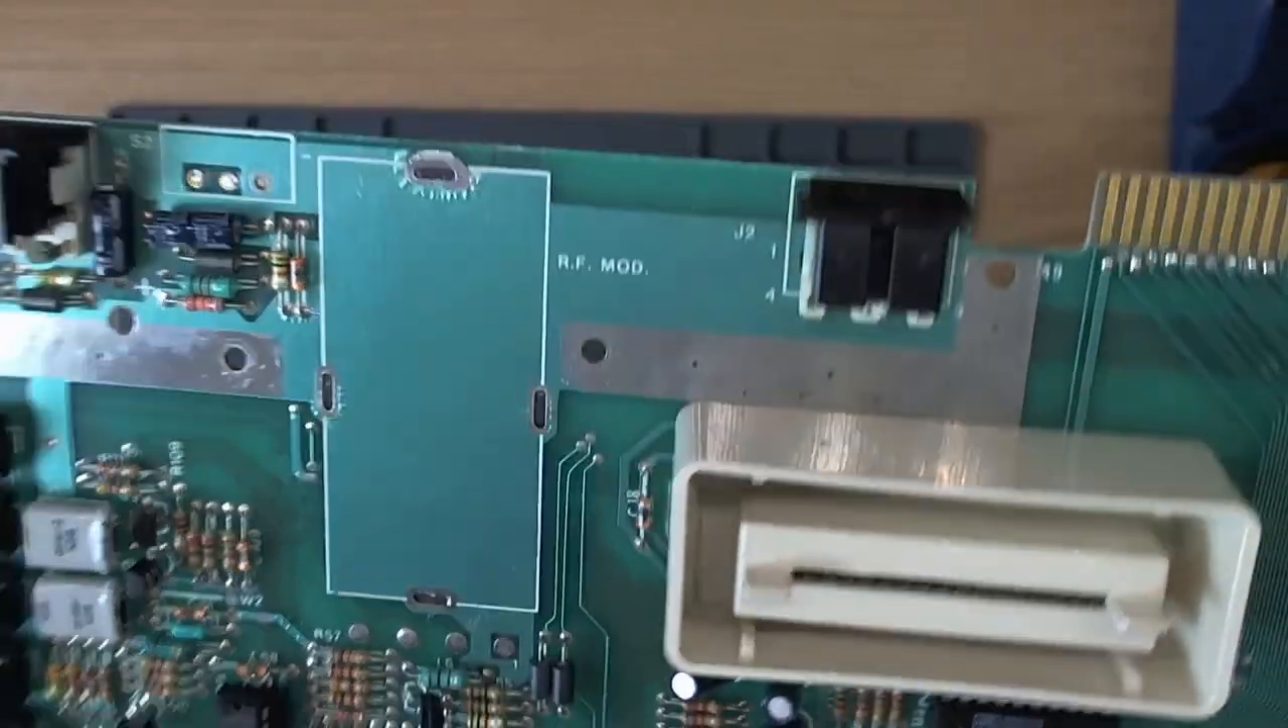So there's the um rf modulator removed from the board without problems all nice and cleared and cleaned and get that in focus for you.